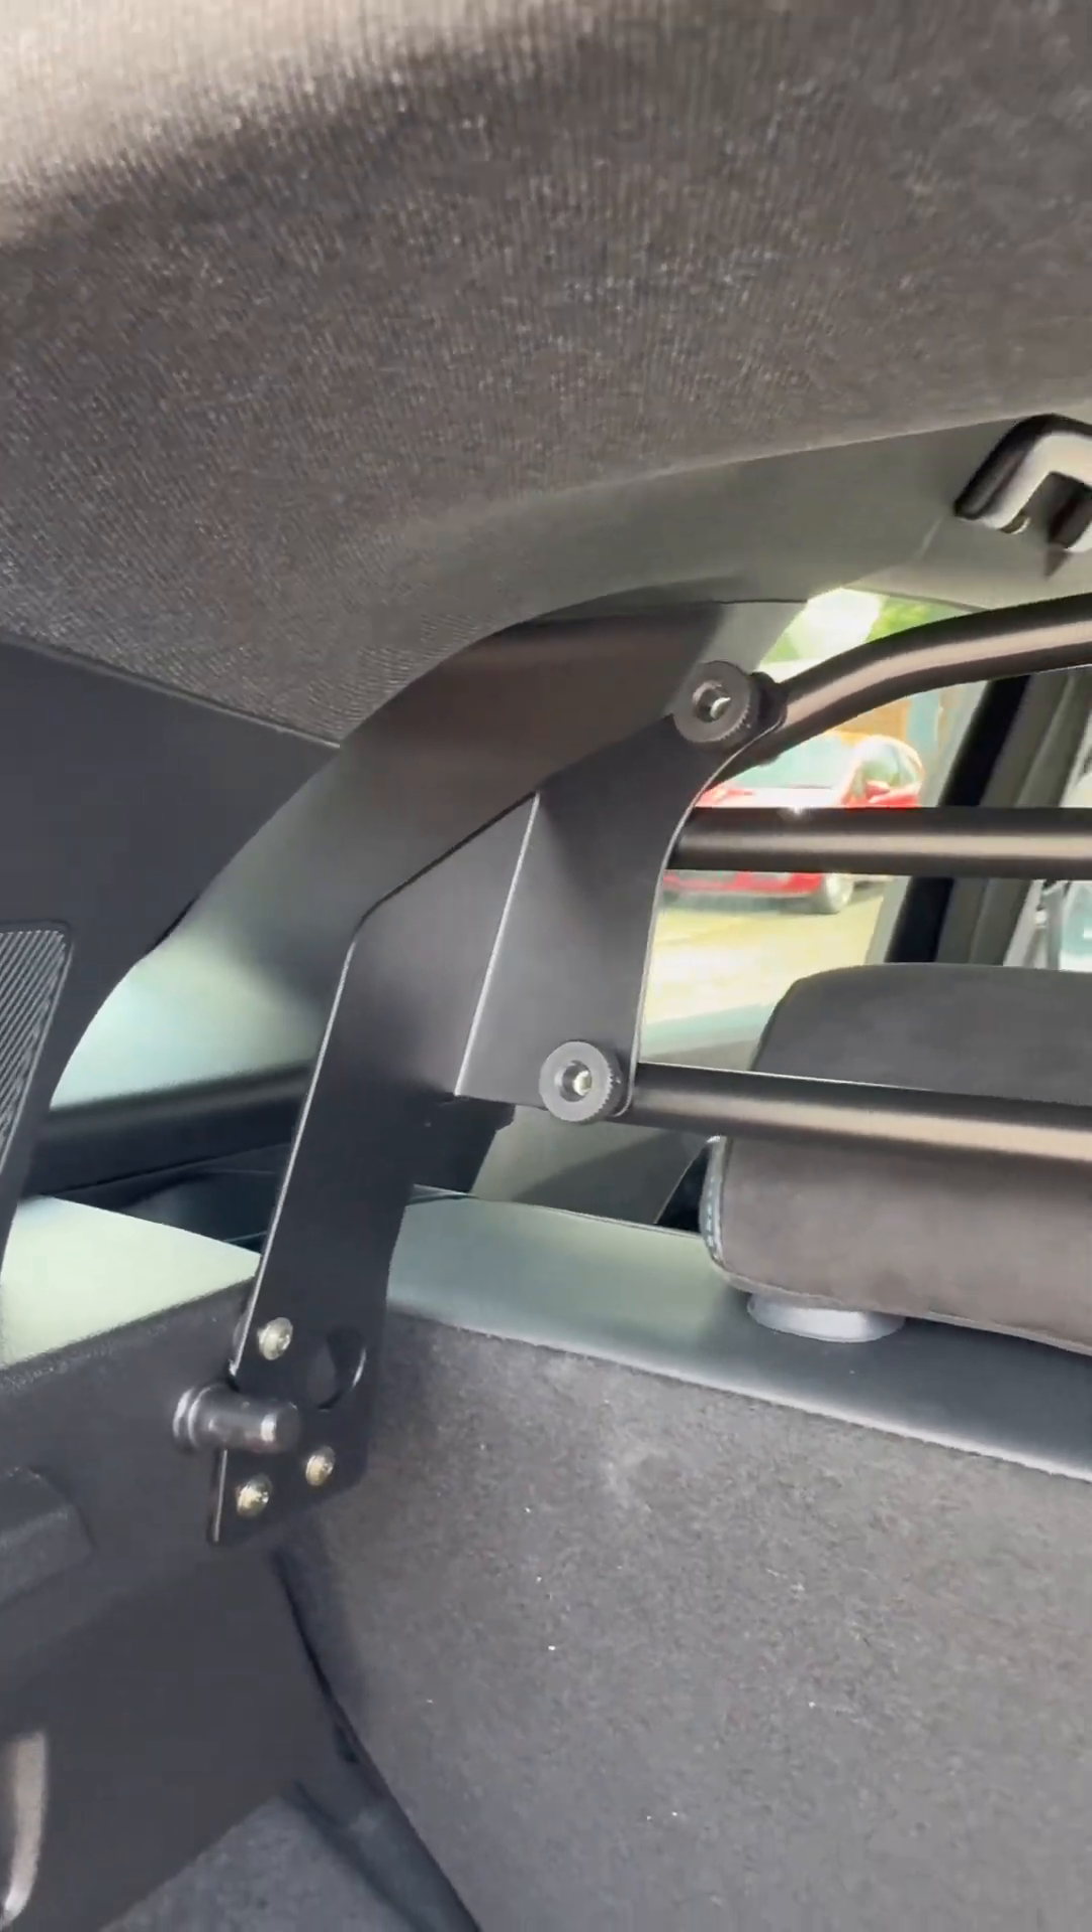And that's it that's a dog rail installed.